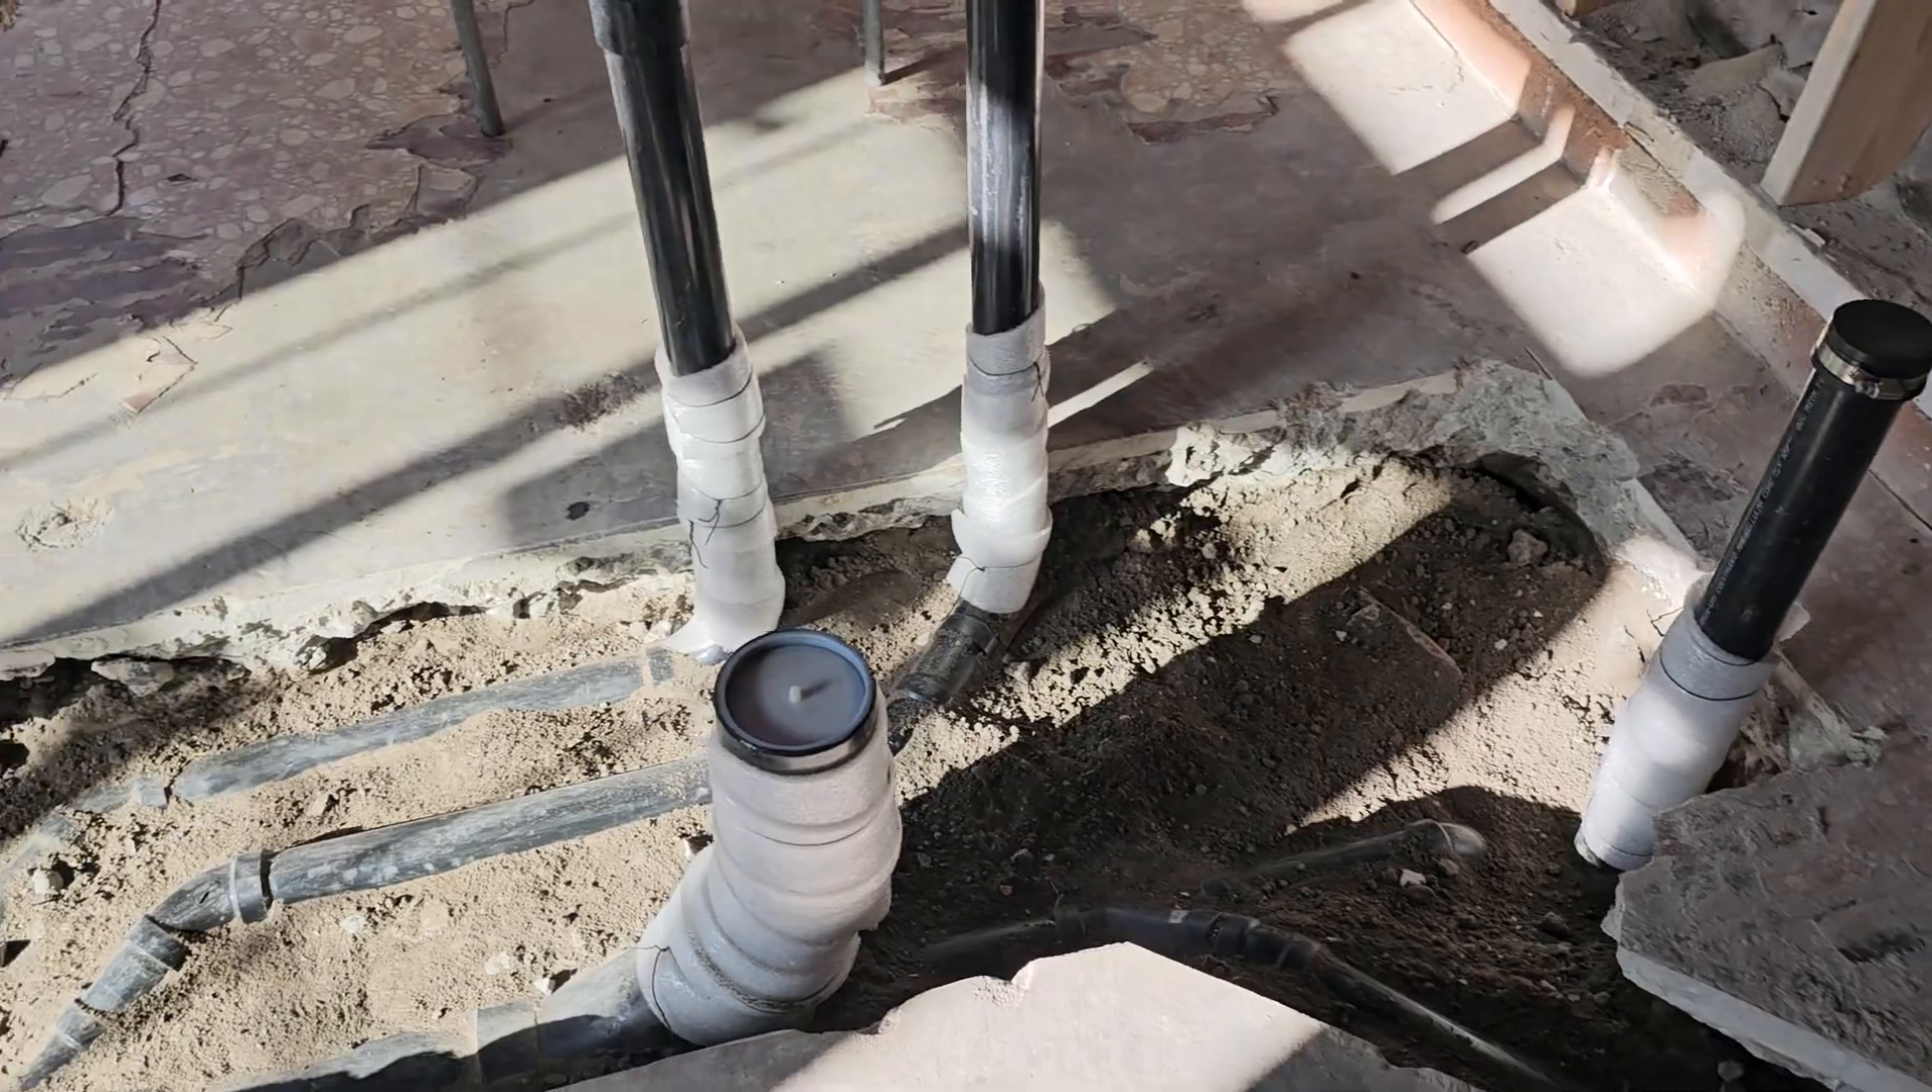Aquí pueden ver aquí ya tenemos las conexiones de las tuberías.